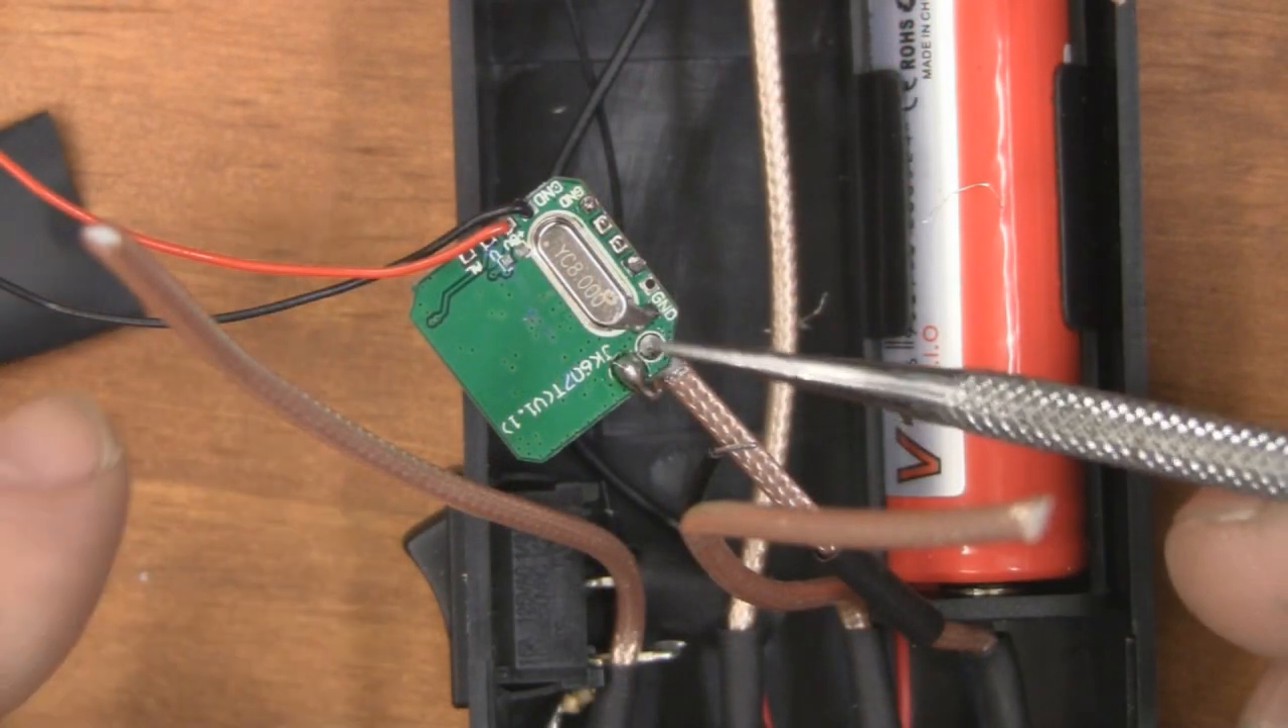That's the first transmitter soldered in place there.